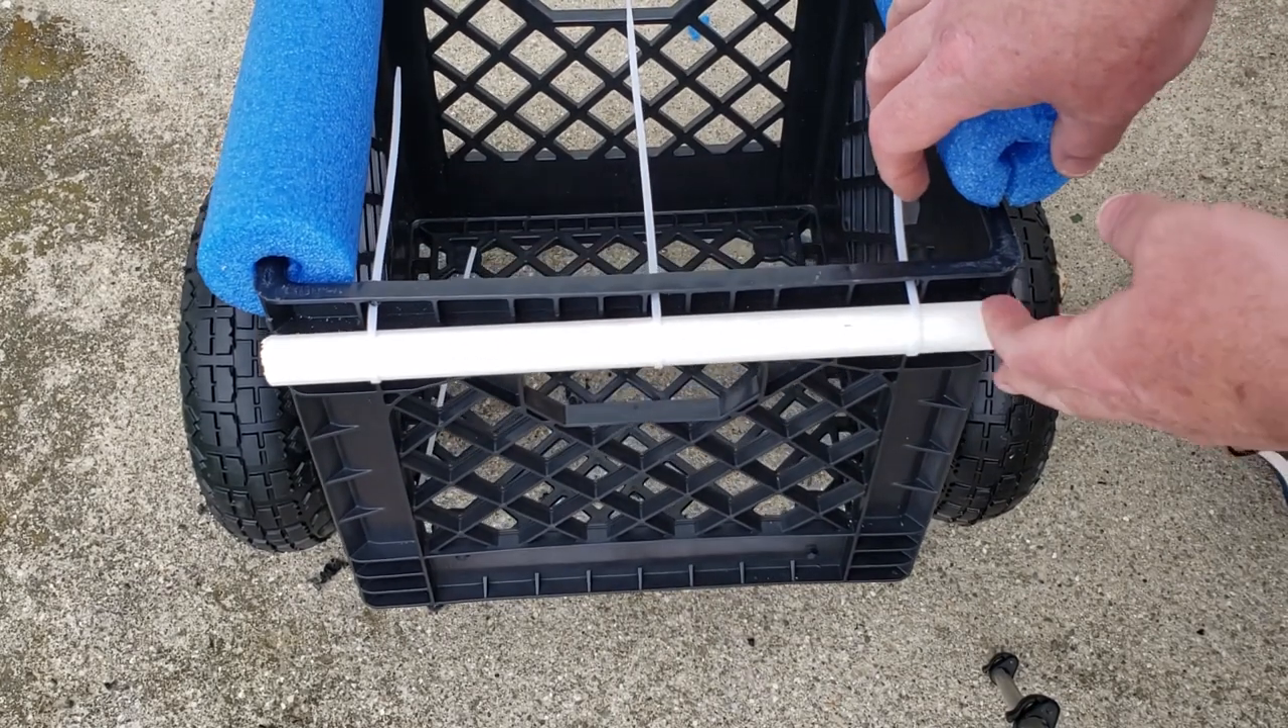I've attached a second pvc piece of pipe up here at the top.